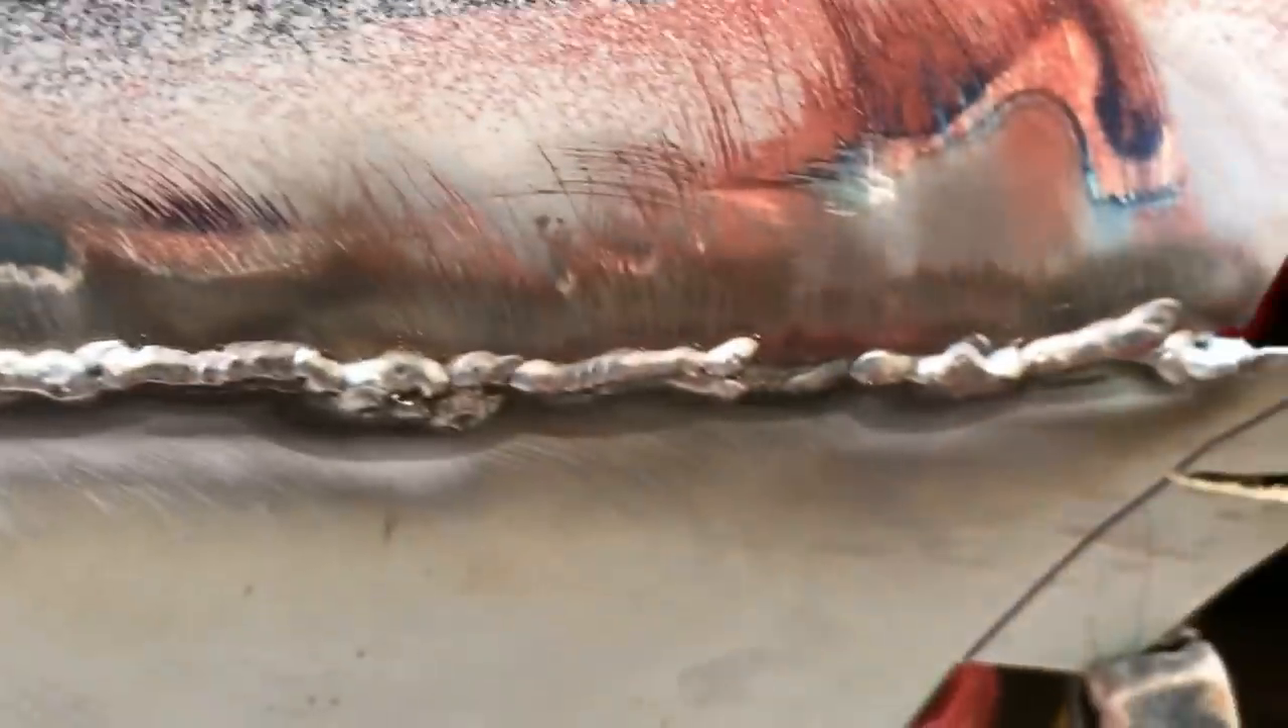Most of the welding is done, I've seamed in along the top.